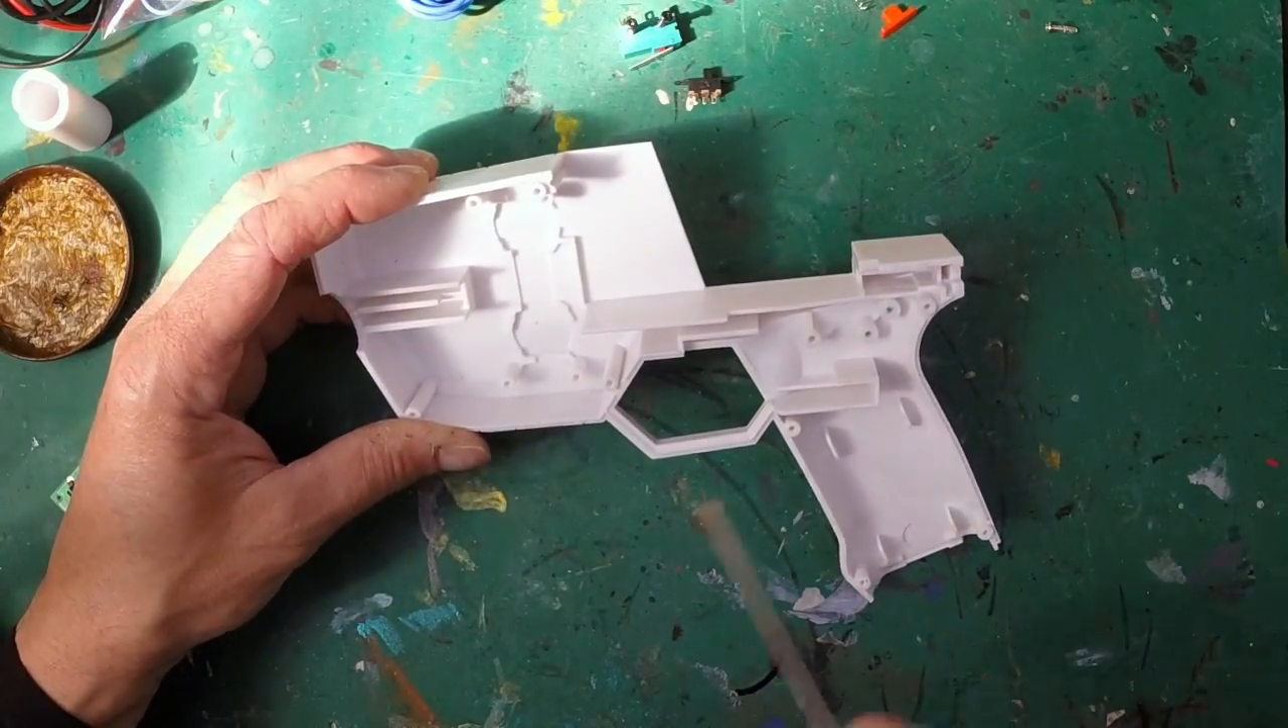Okay we're back to the bare shell now and I'll just show you briefly where I'm going to run the wiring.